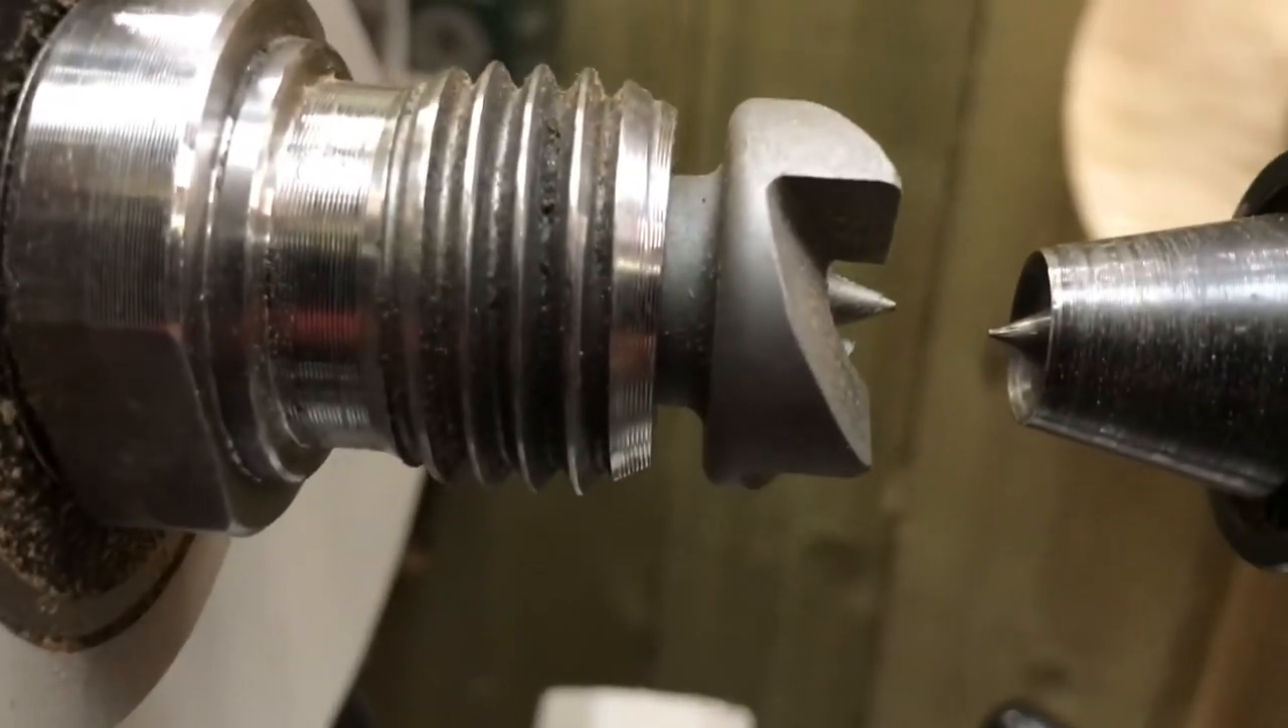Now can you see on there on the kiss test the two points are not in line with each other right now.